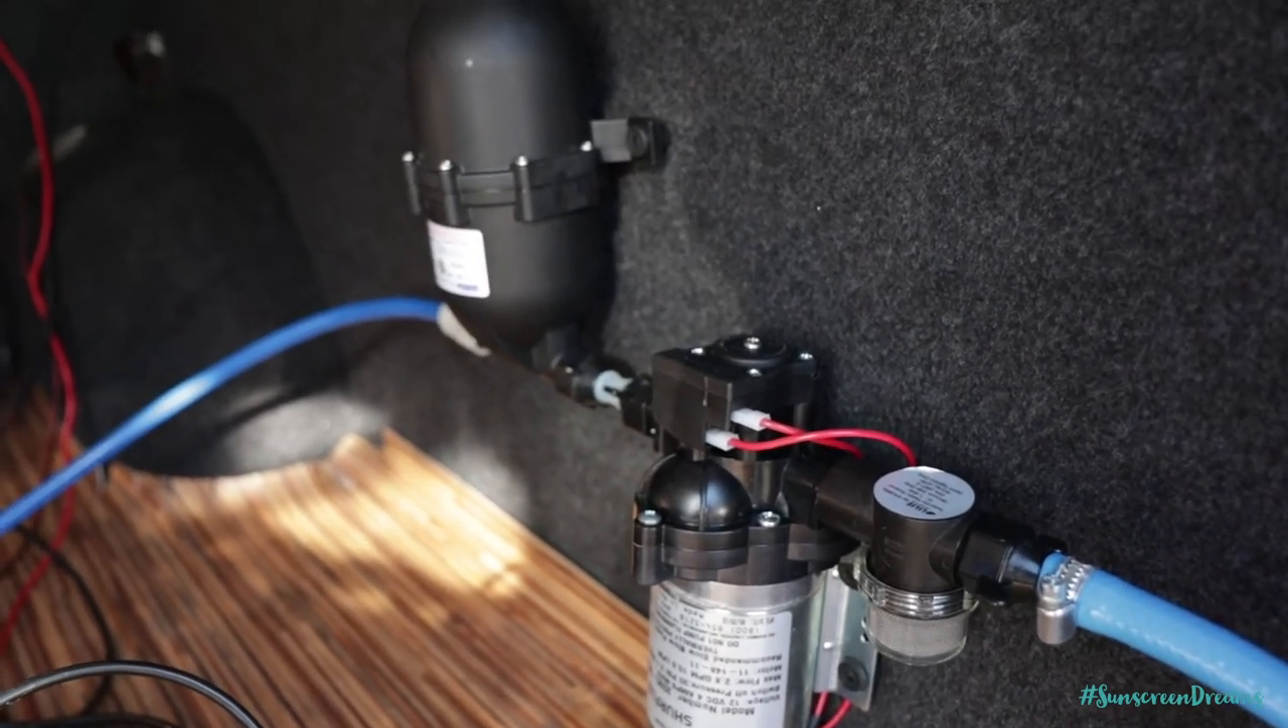So we now have the water pump installed on the side of the van, and then we've got the strainer, and then we have the accumulator tank over on the left-hand side just here.